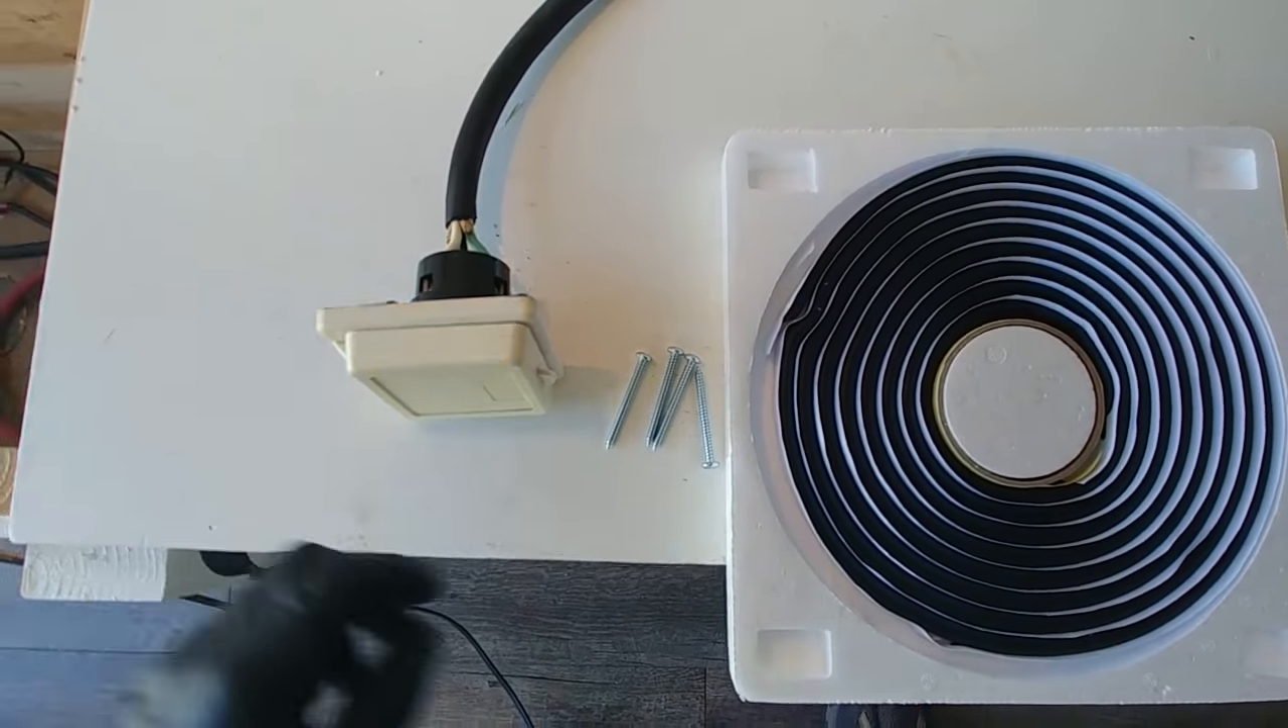I've got the power port with the 10 -3 wire screwed on the back.